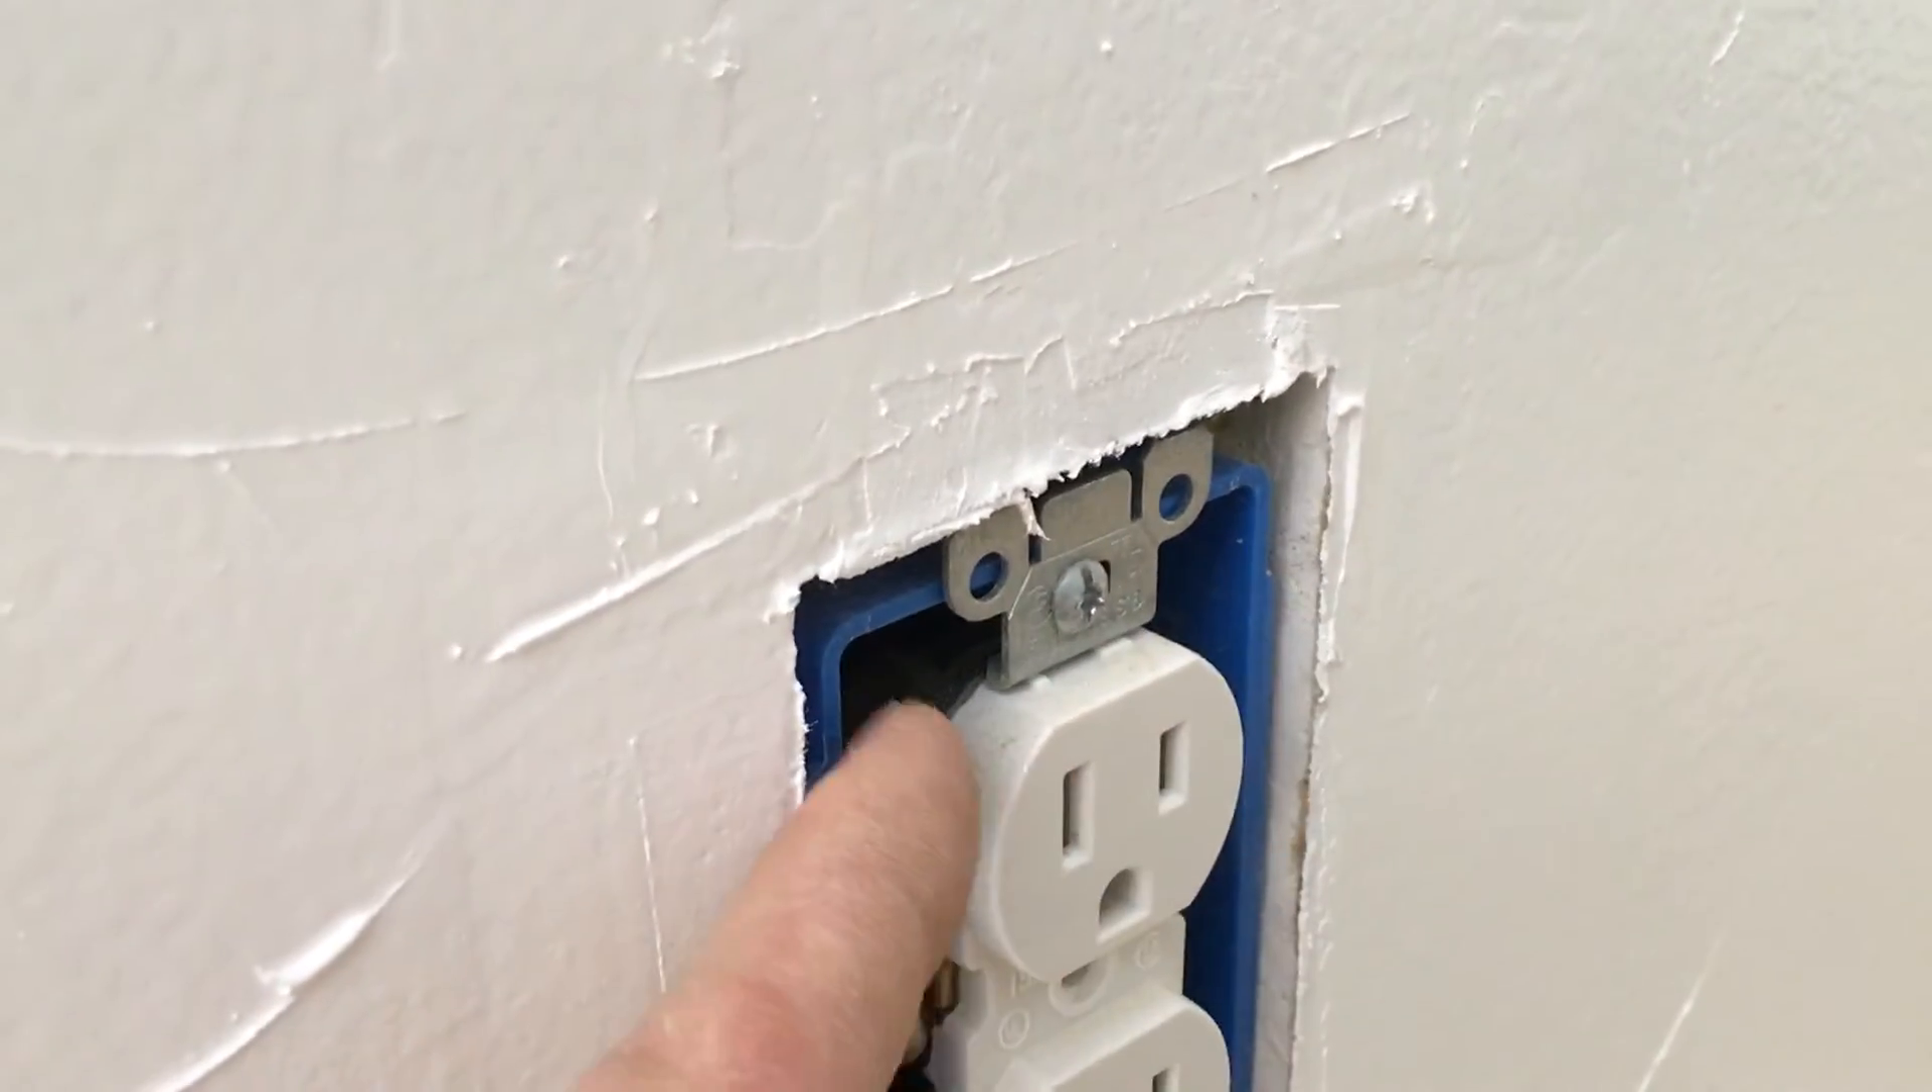The problem is here that the box isn't flush with the sheetrock here you can tell there's a gap there the box is supposed to be out about there.